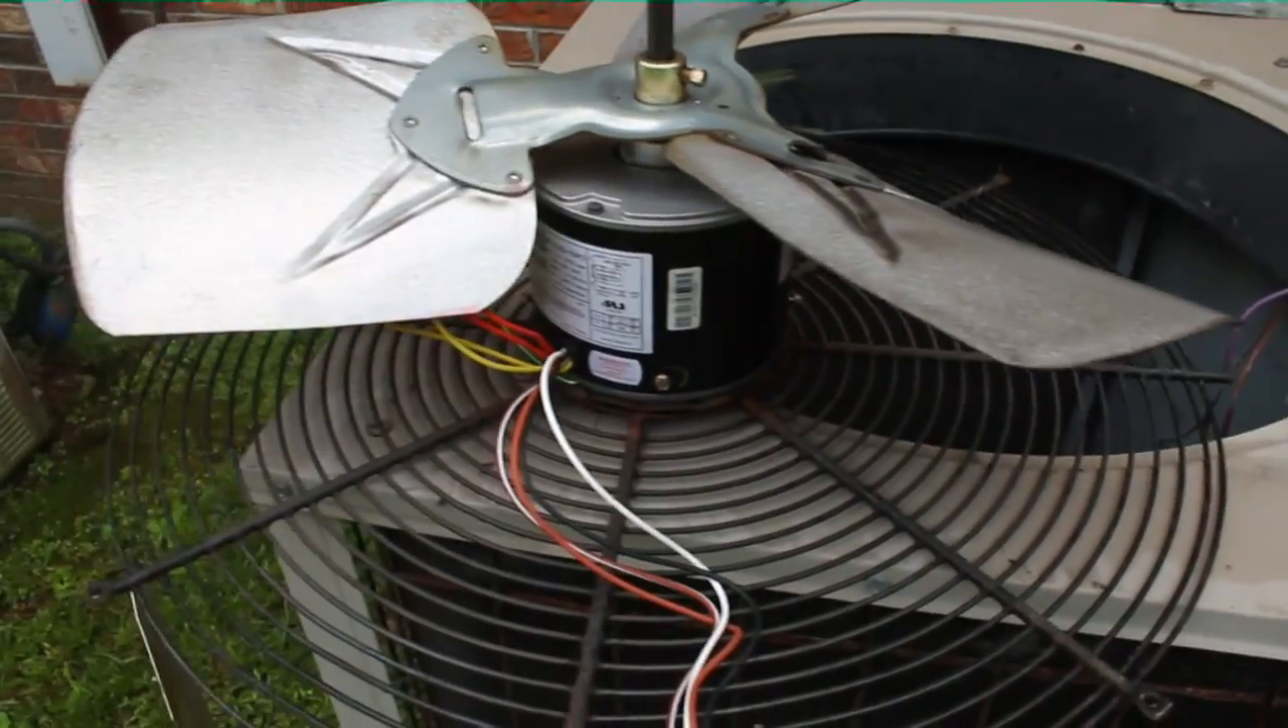All right guys, I have my new motor in there. You can see it mounted. The blade's mounted.